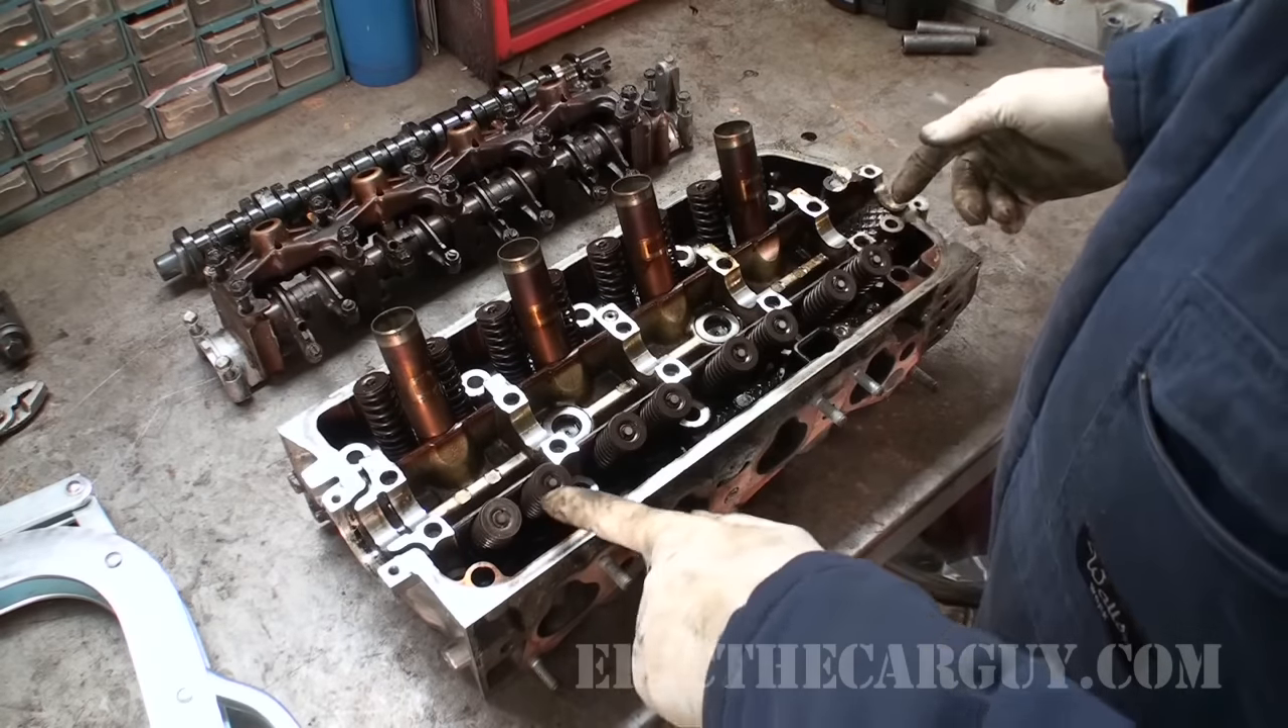Okay as you can see I have removed the camshaft and camshaft retainer from this old Honda cylinder head so we can gain access to the valves themselves.